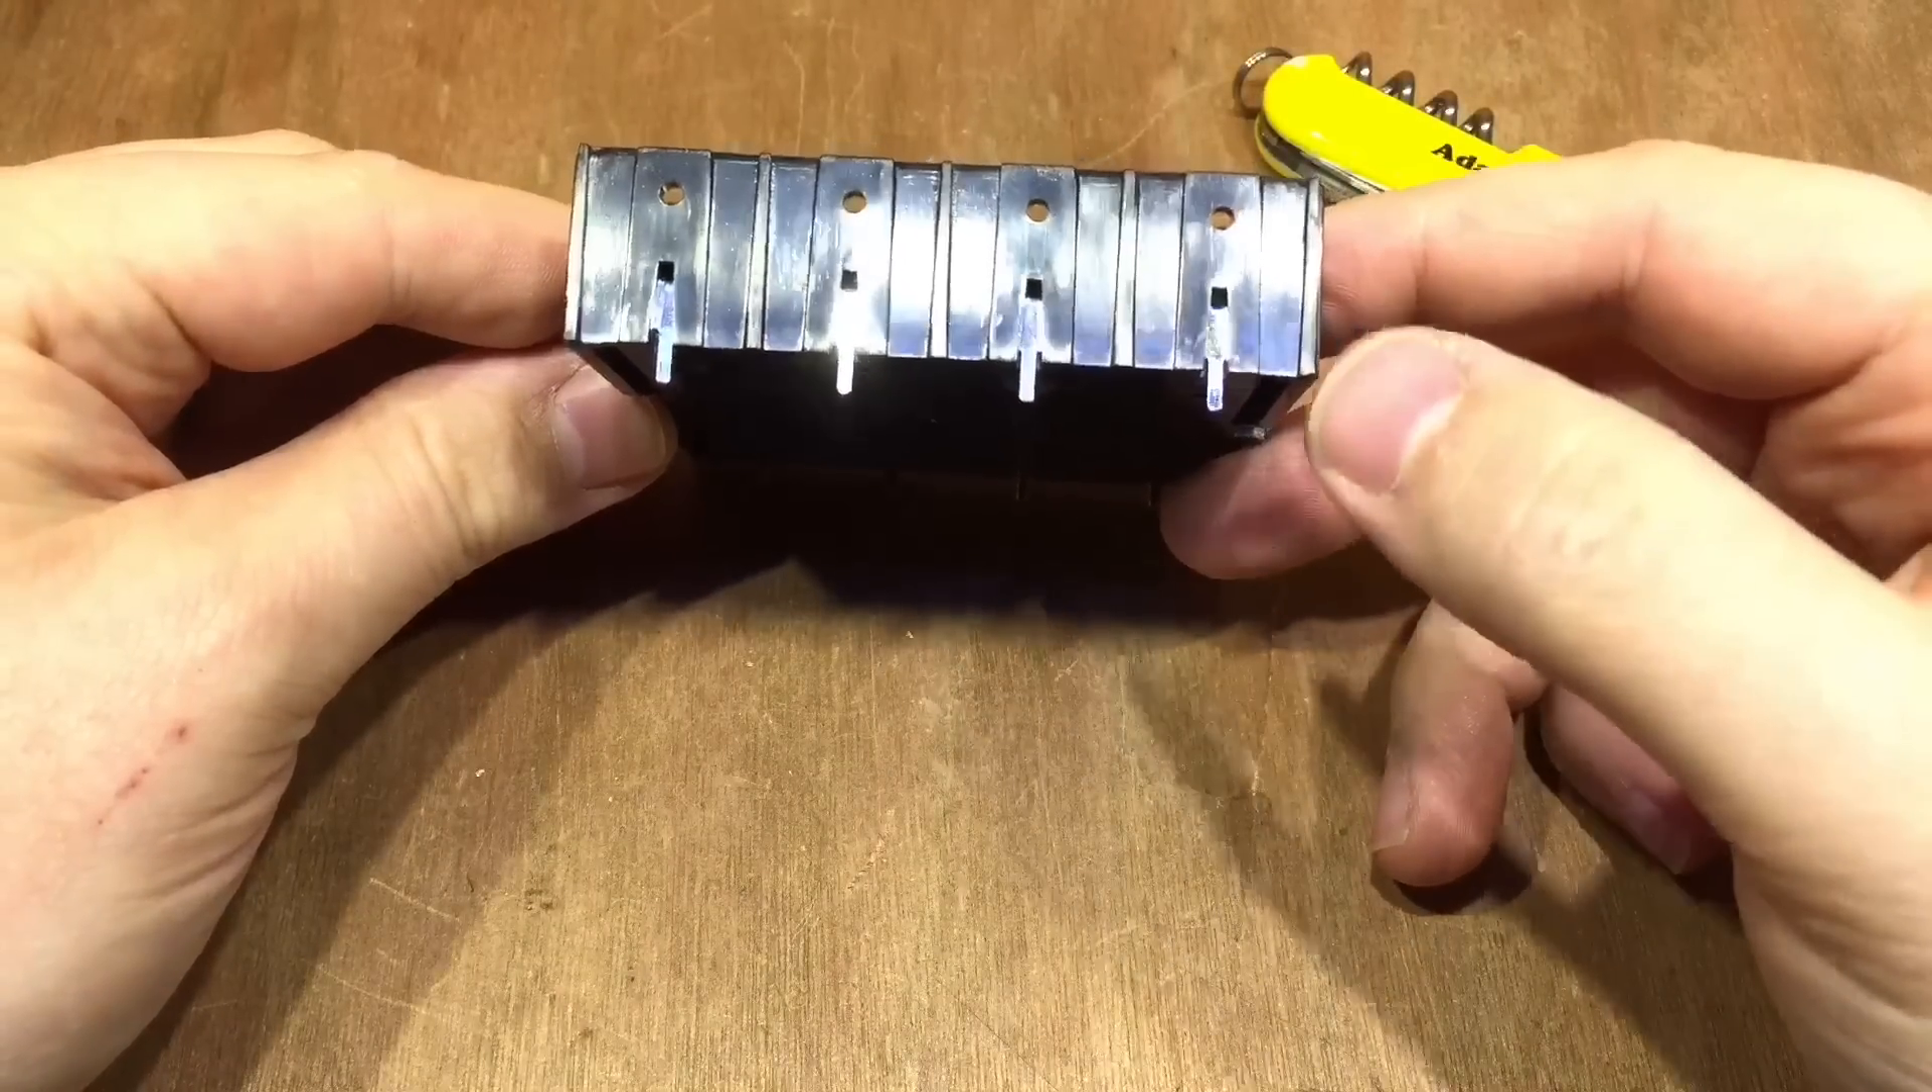Those pins are protruding below the edge and when i mount this onto a piece of board that's going to be a problem.